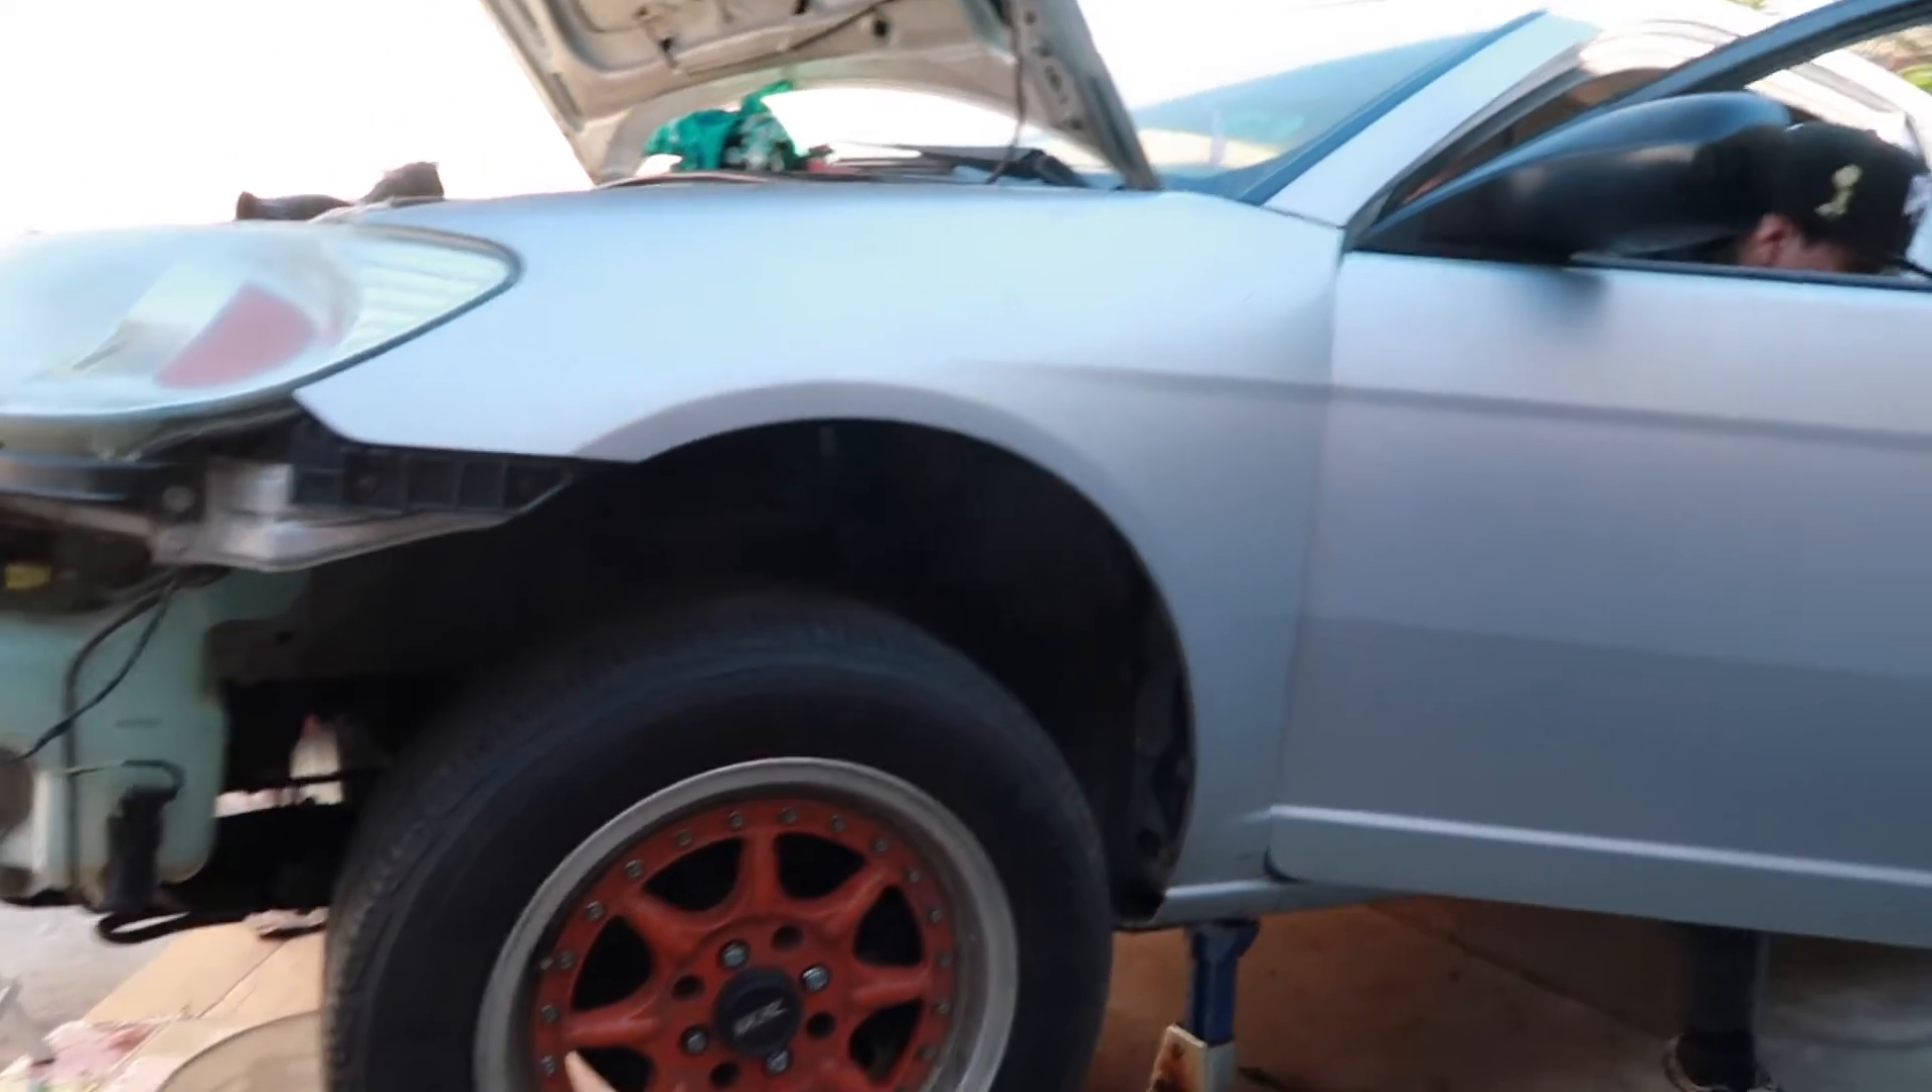The bumper we don't have that bumper on.